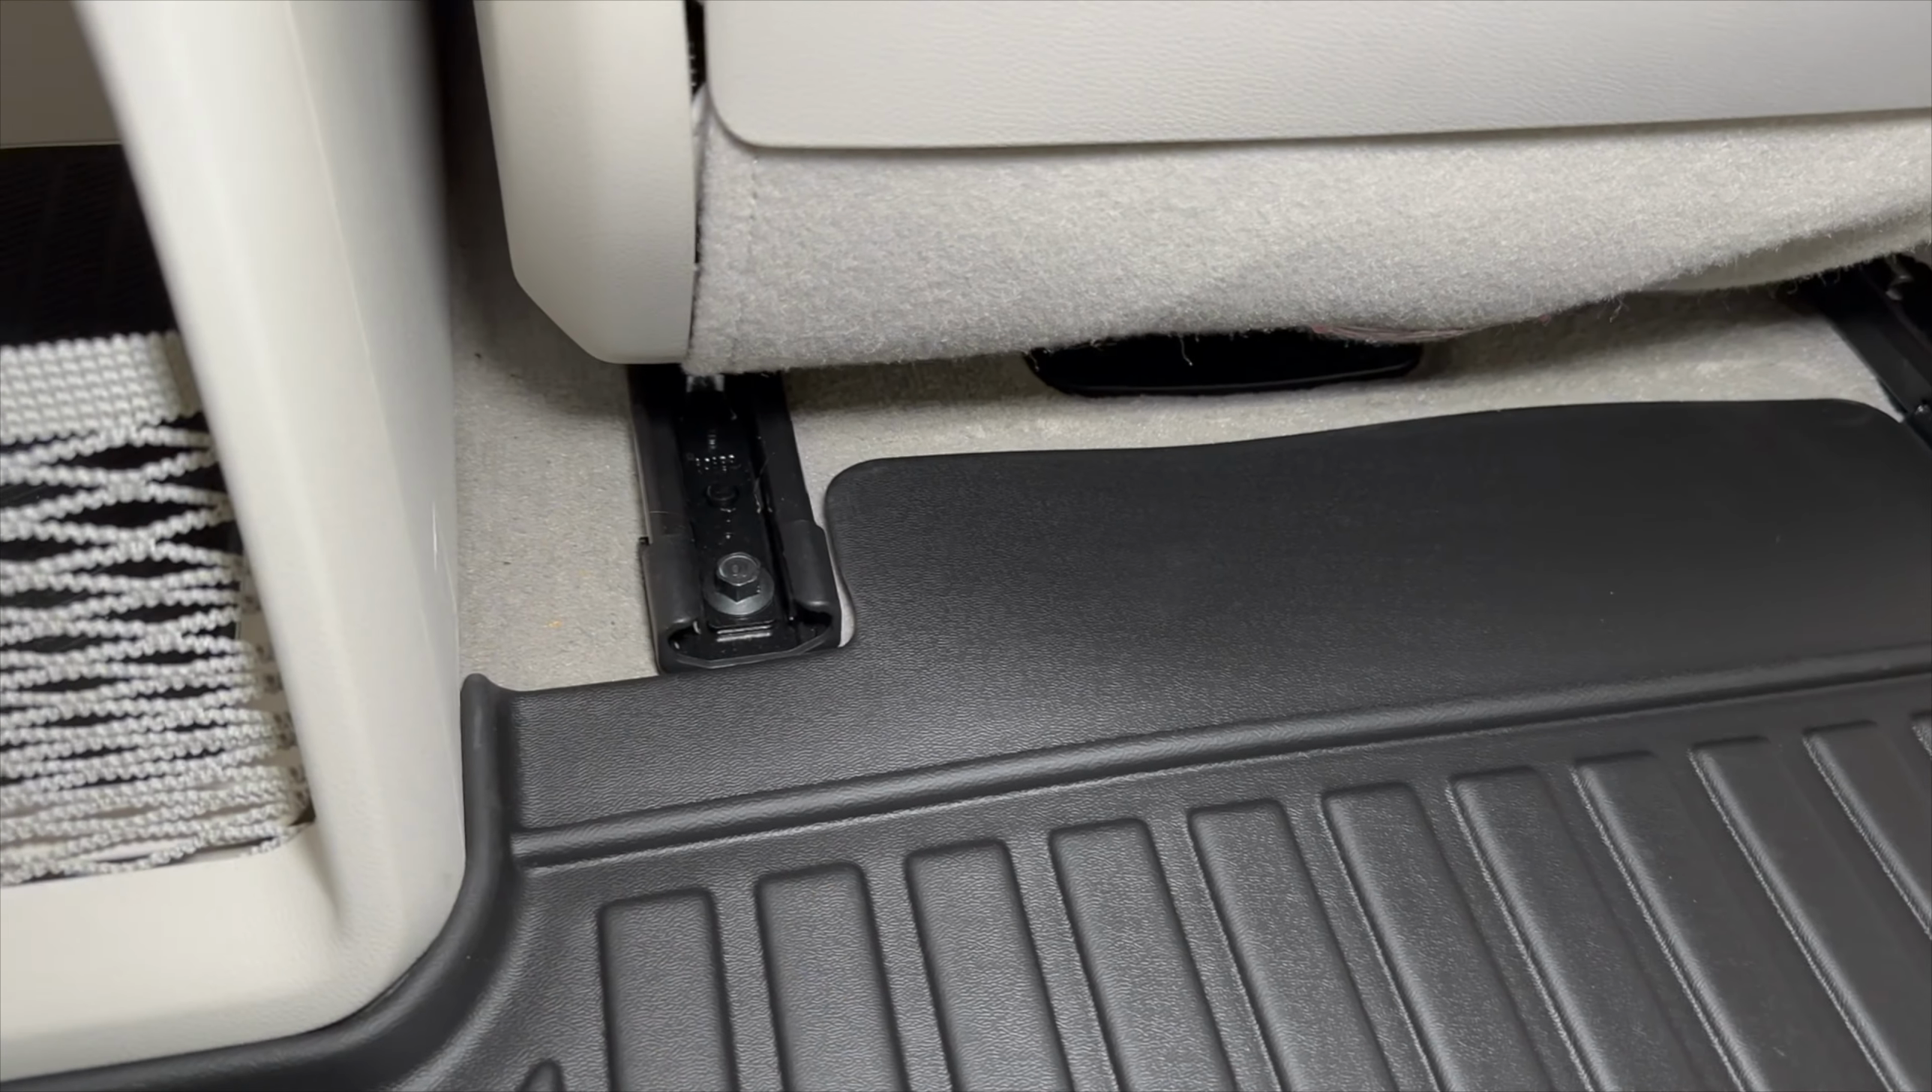The fitment is amazing. I've kept this seat up a little bit, um, passenger side so you can see. So it fits right in there in between the seat rails.